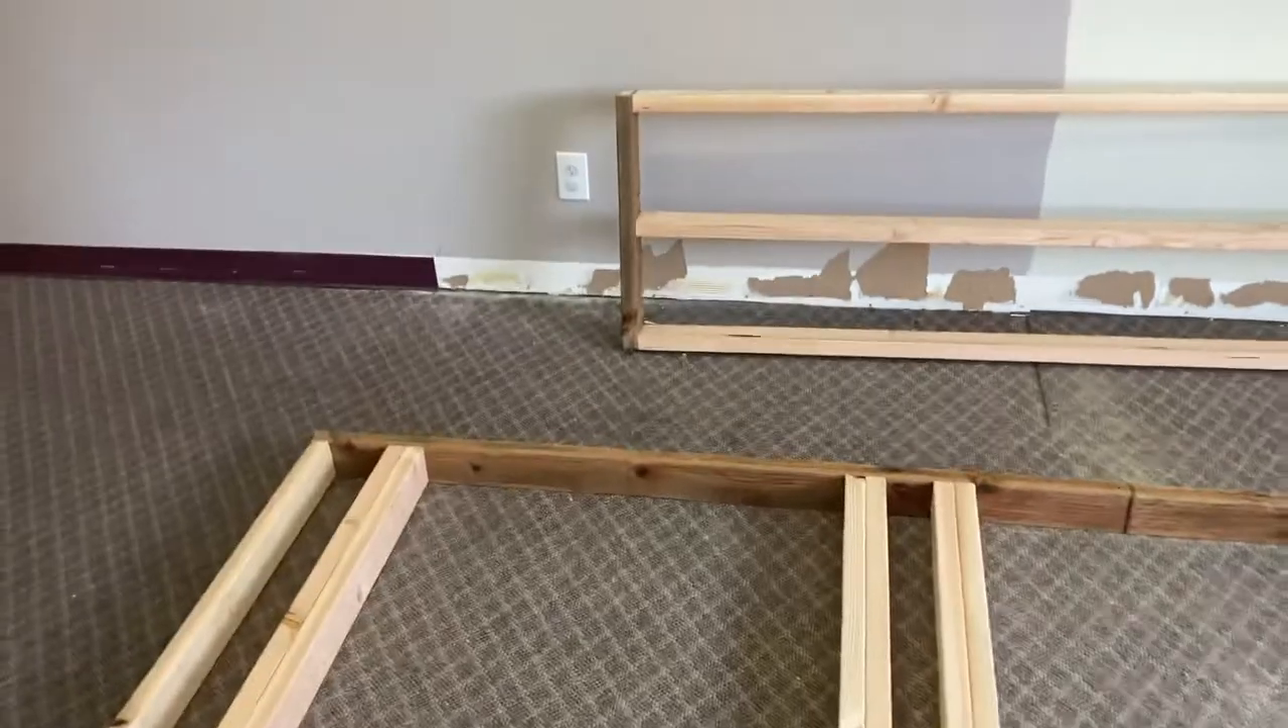So I've got these walls put together nailed together and then the bottom is nailed together.